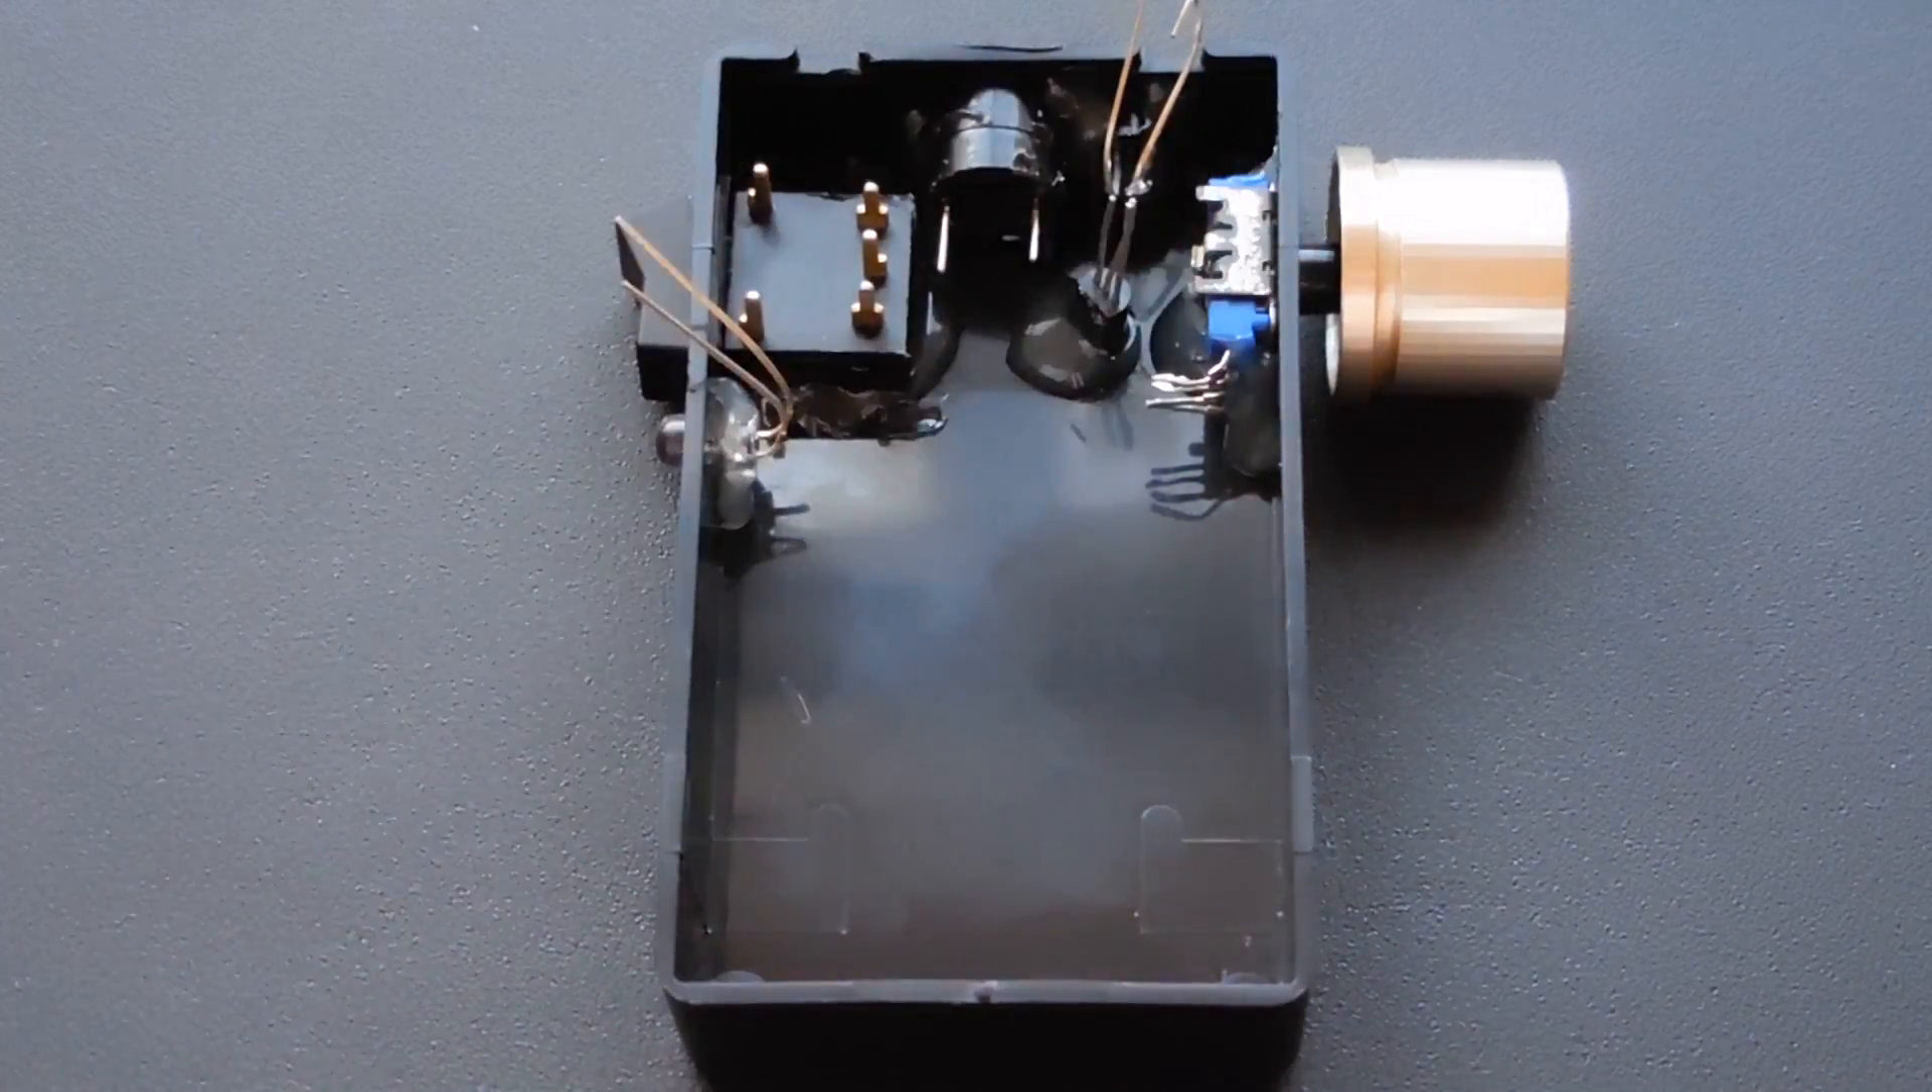Over here you can see the potentiometer in position with the knob installed.